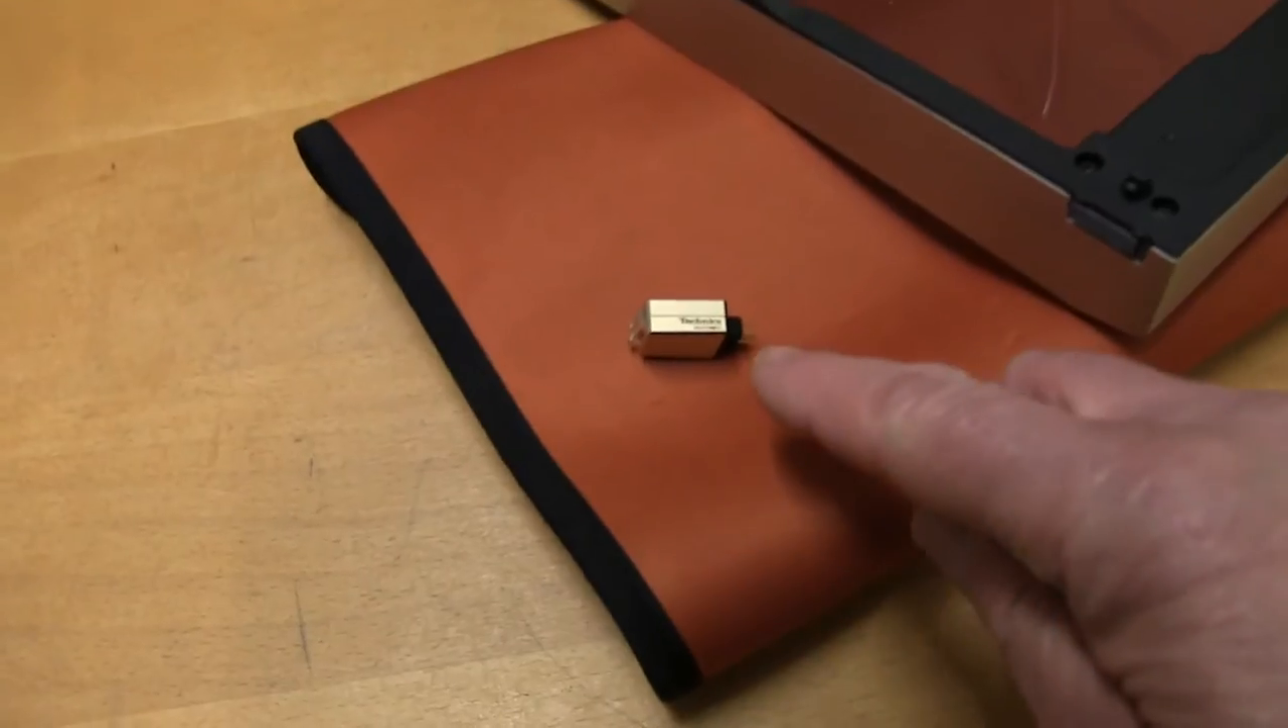Well, I've just taken the cartridge out.